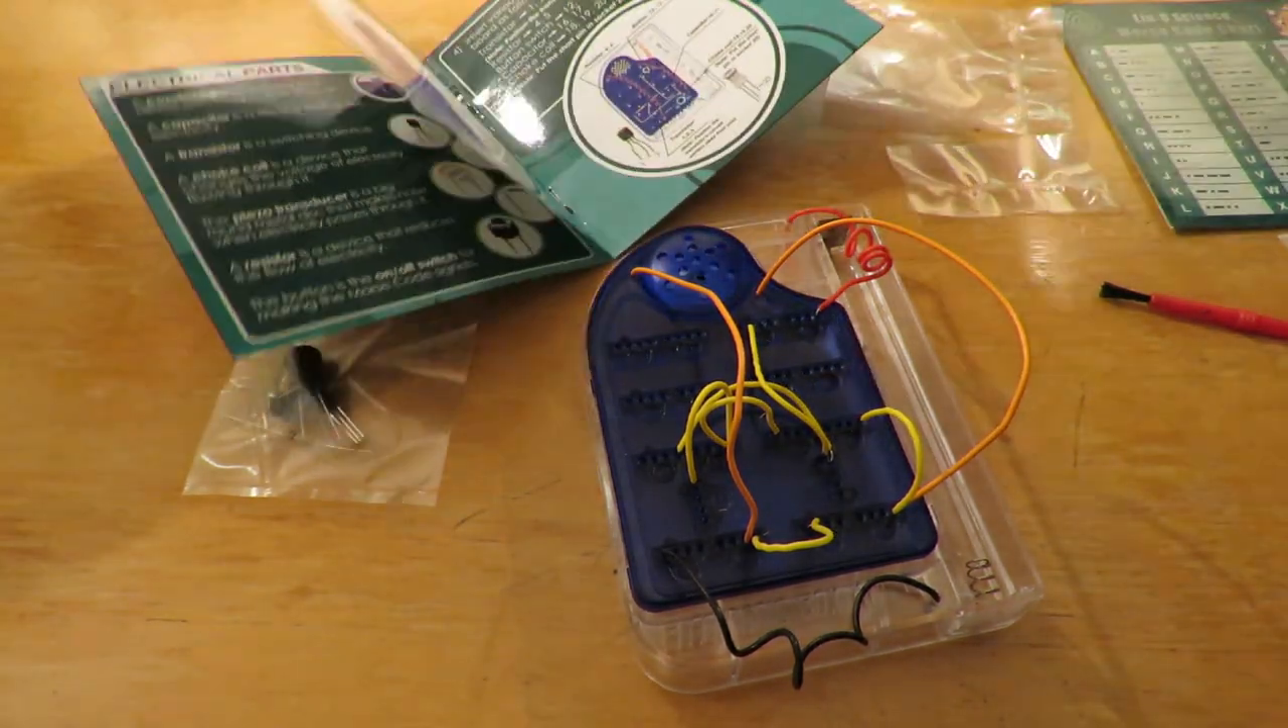I've spent a ridiculous amount of time trying to get those wires in place and we haven't even started trying to put the circuit components in.